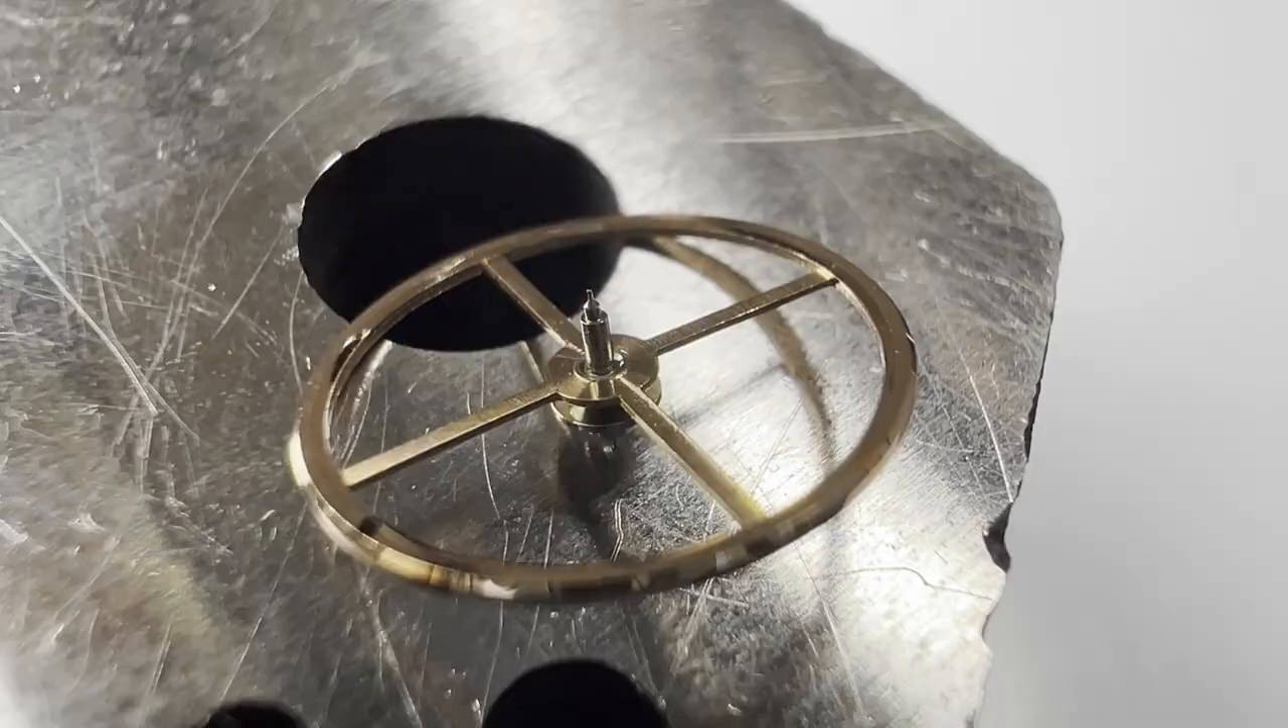After confirming that it is not the collet that is the problem, the hair spring is removed from the balance wheel.